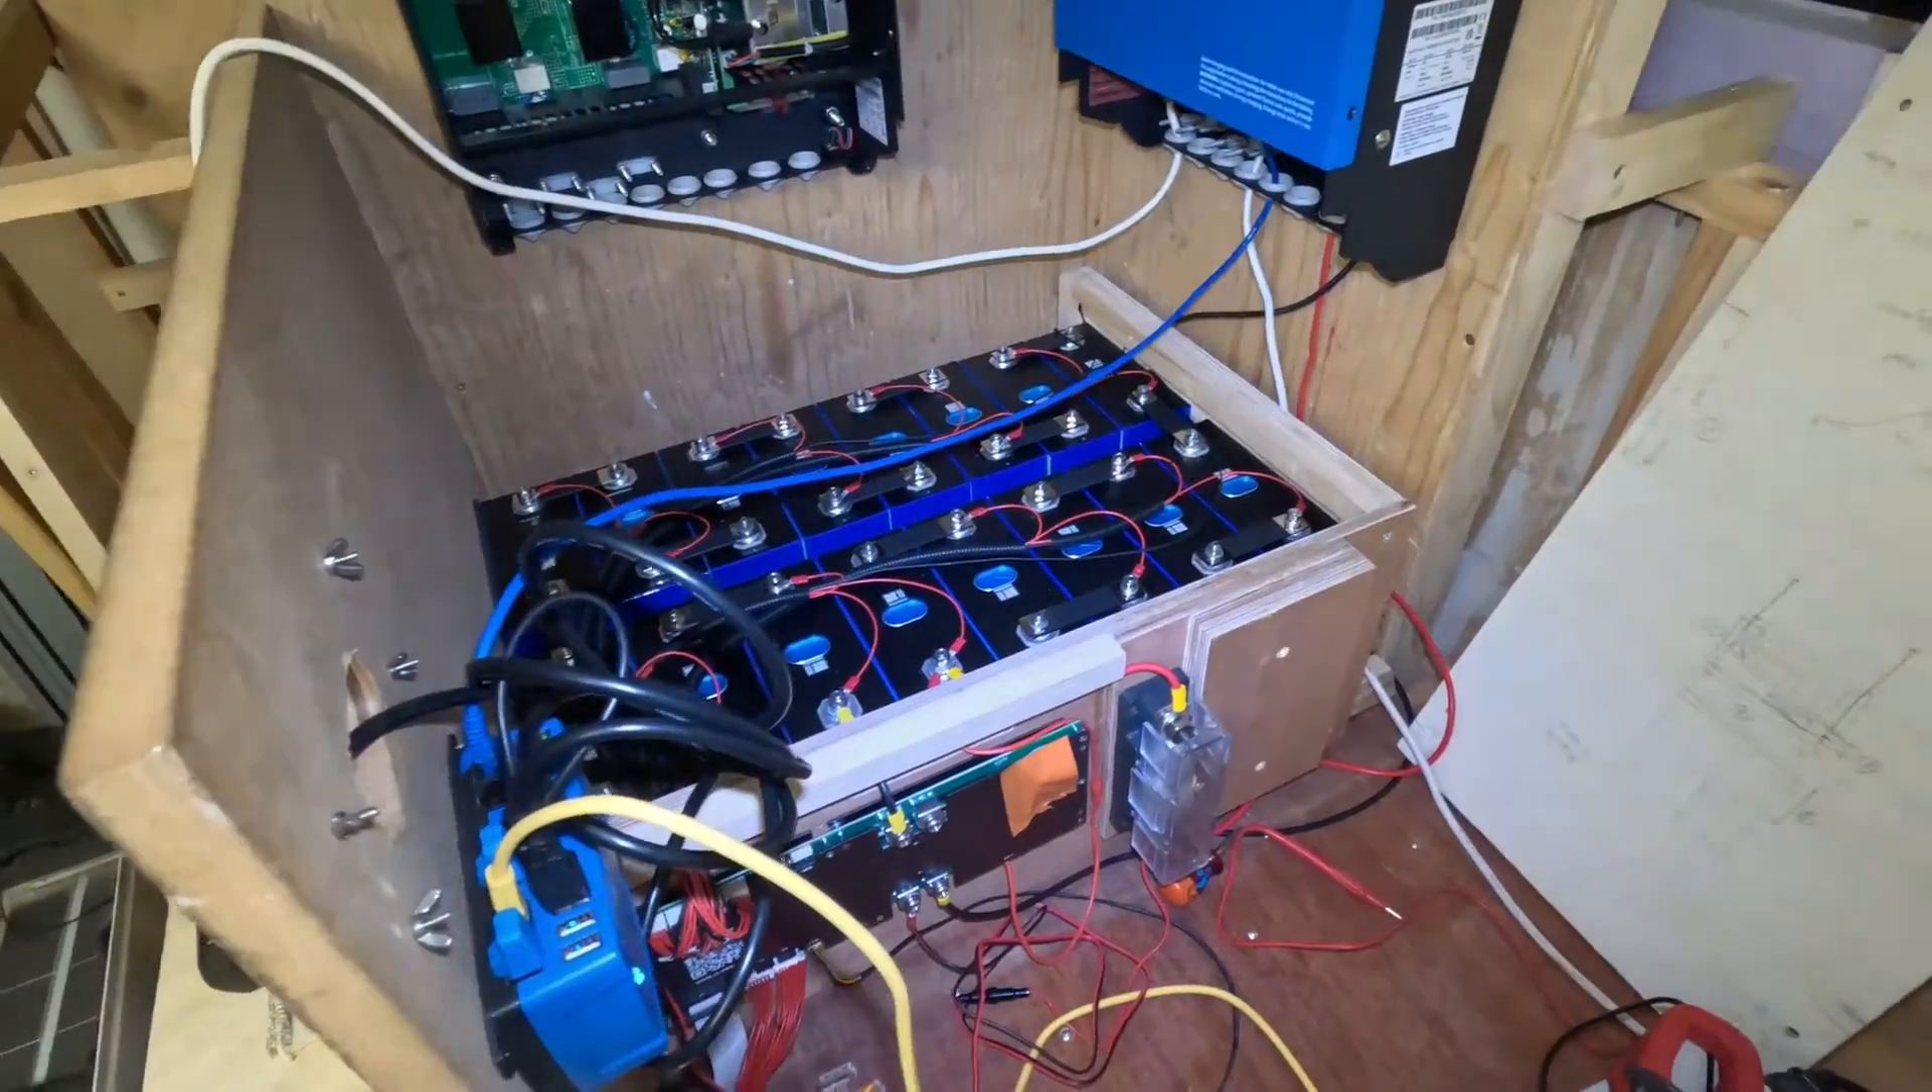Okay so the battery pack is now hooked up together.